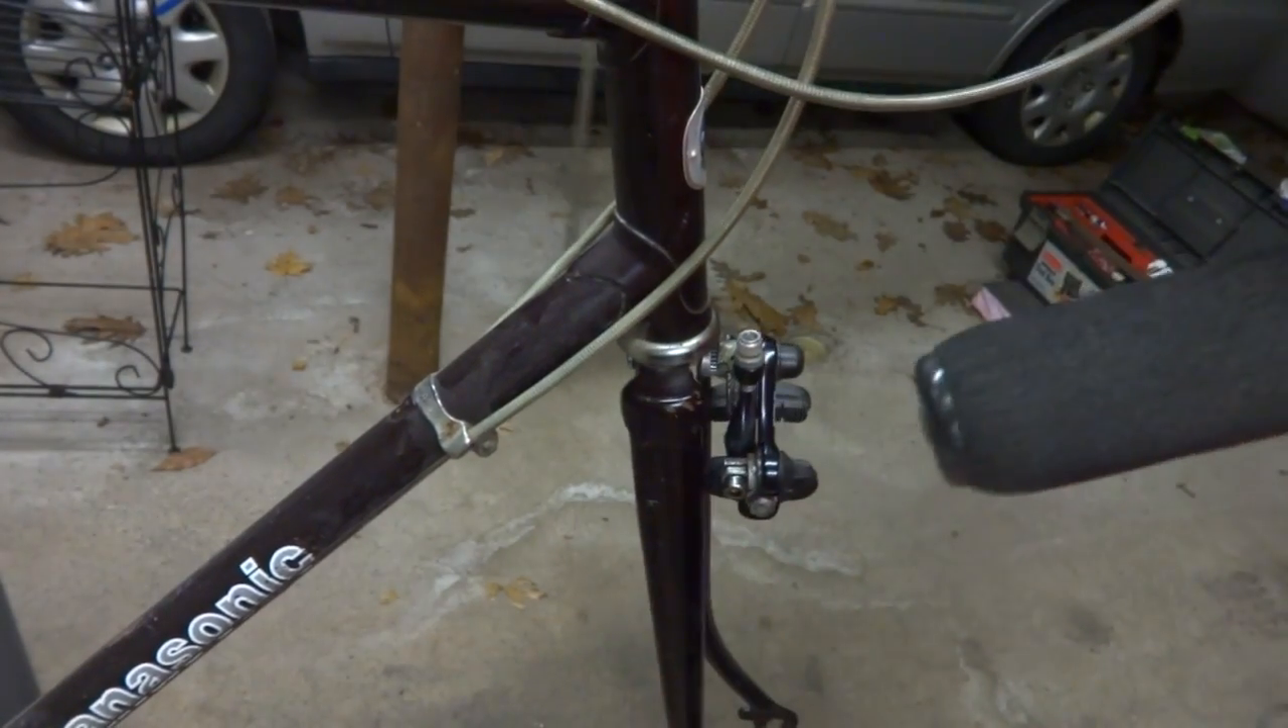And so now you got the brake mounted on the front.